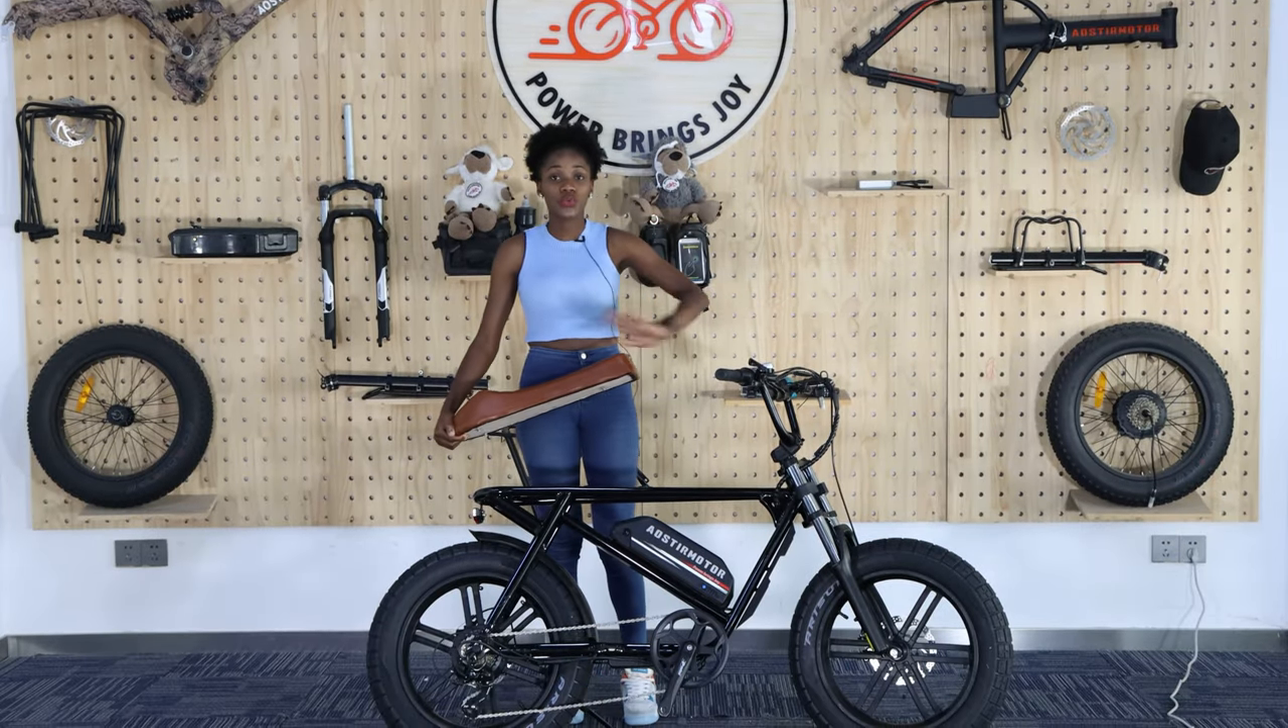So guys, after finishing putting the front wheel, we put our bike to the right position.